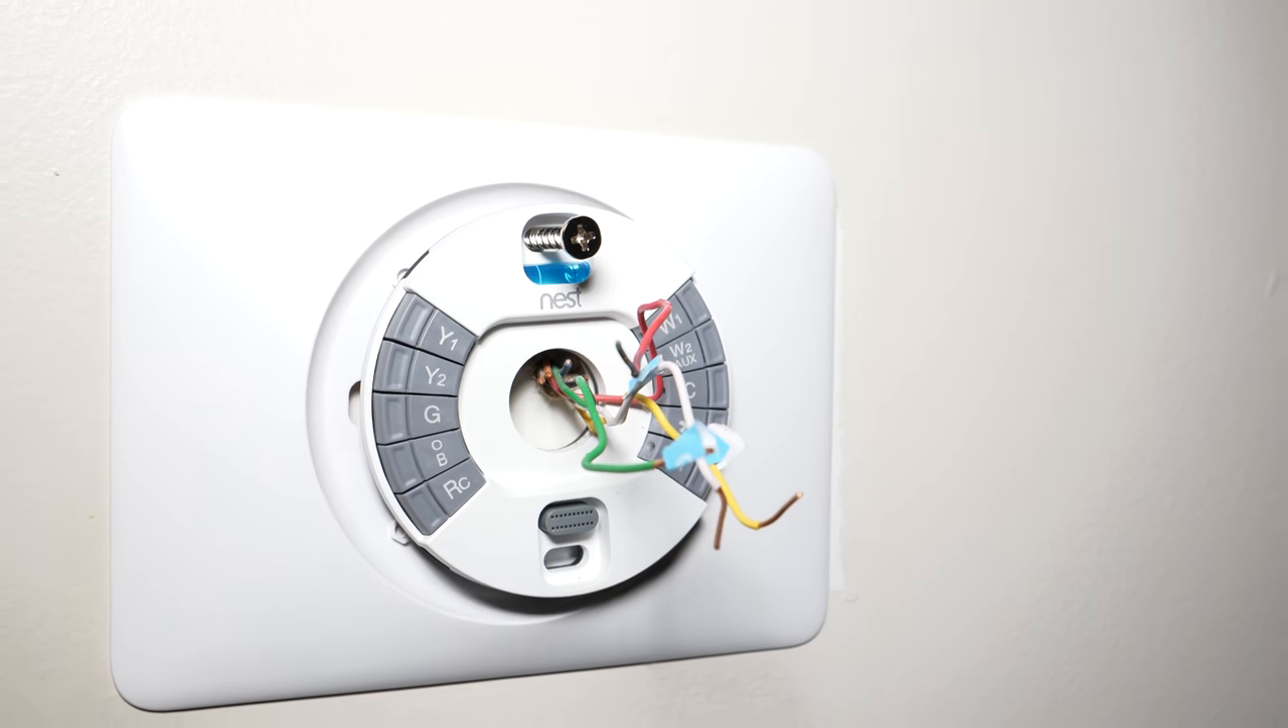So we got the plate in.